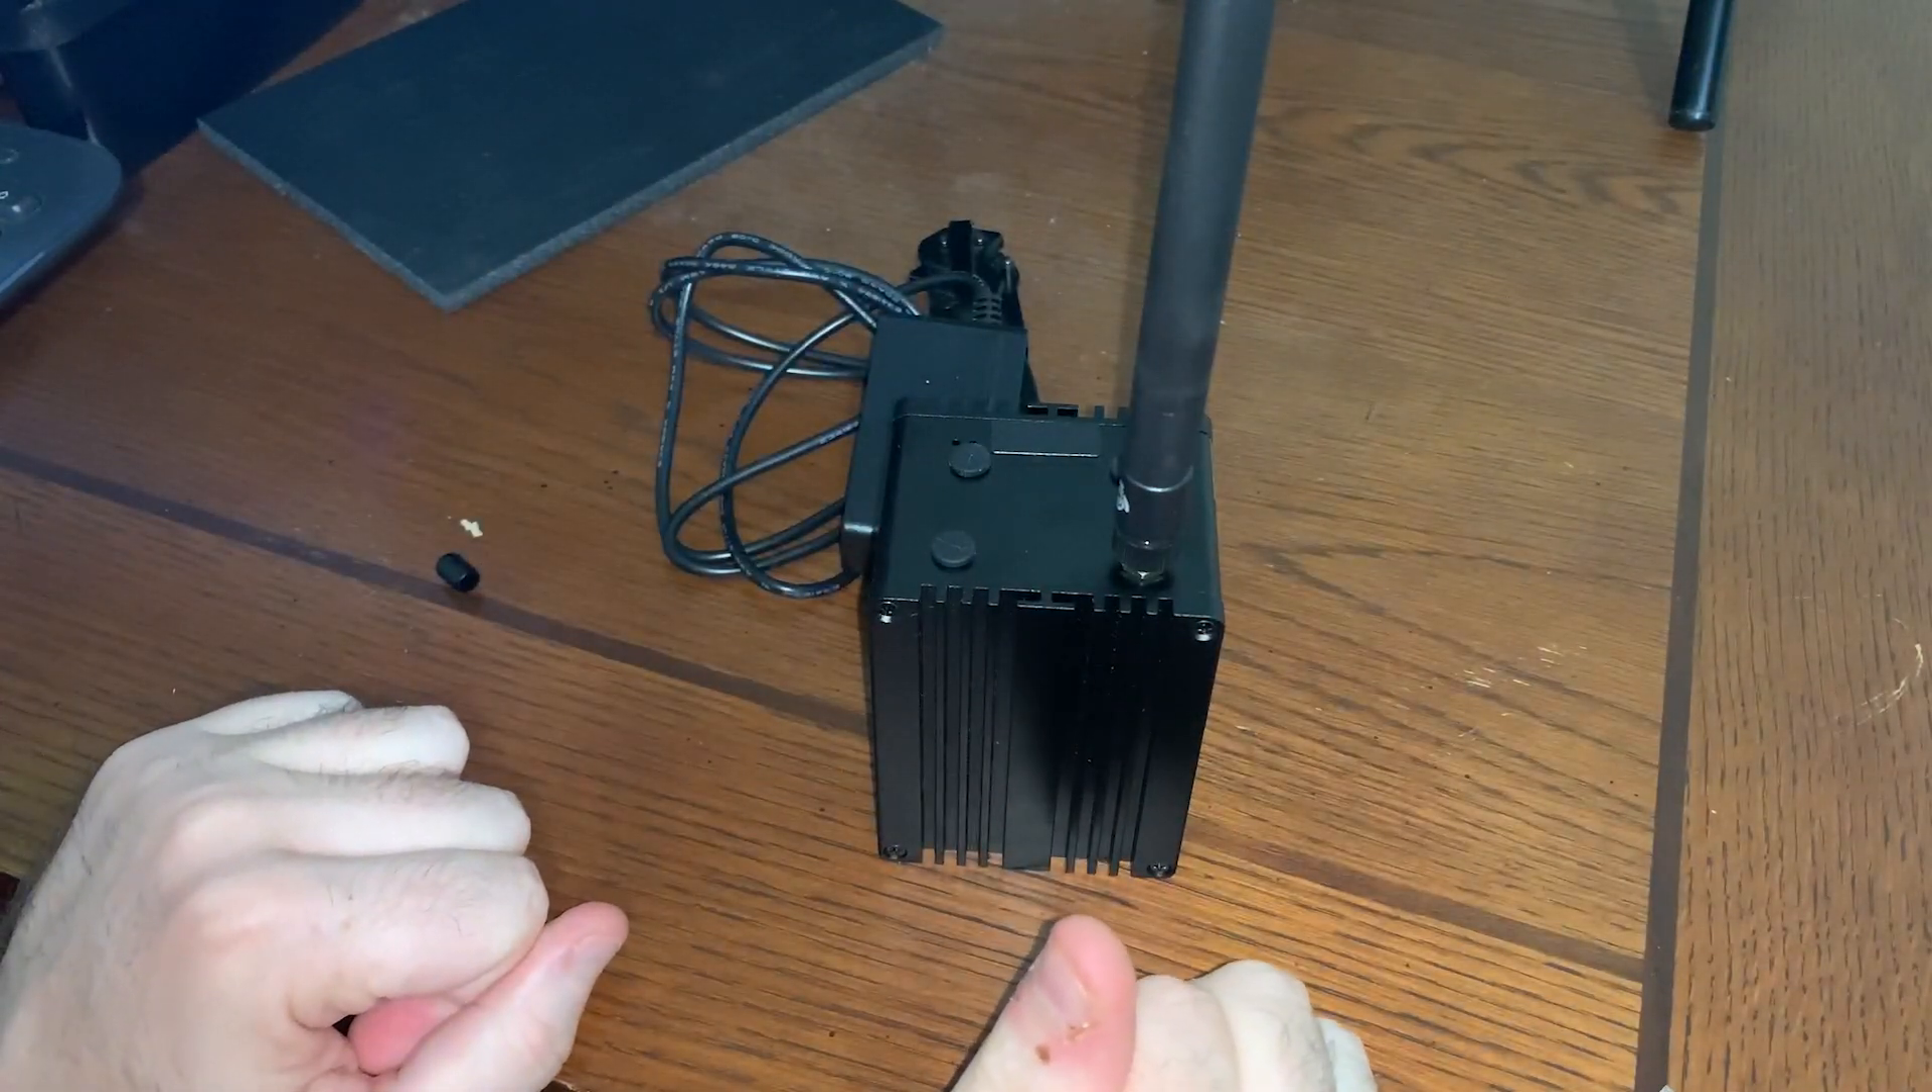That's it. Antenna is attached. Ready to go.